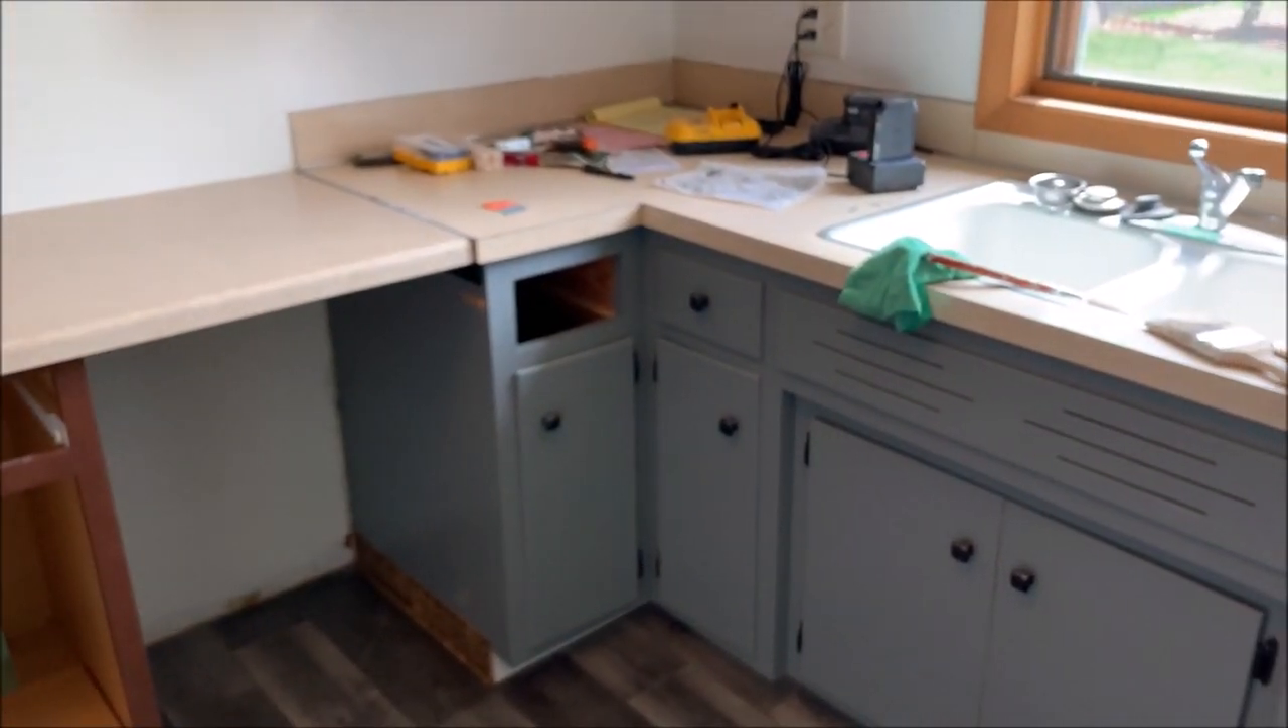The backsplash doesn't go all the way.